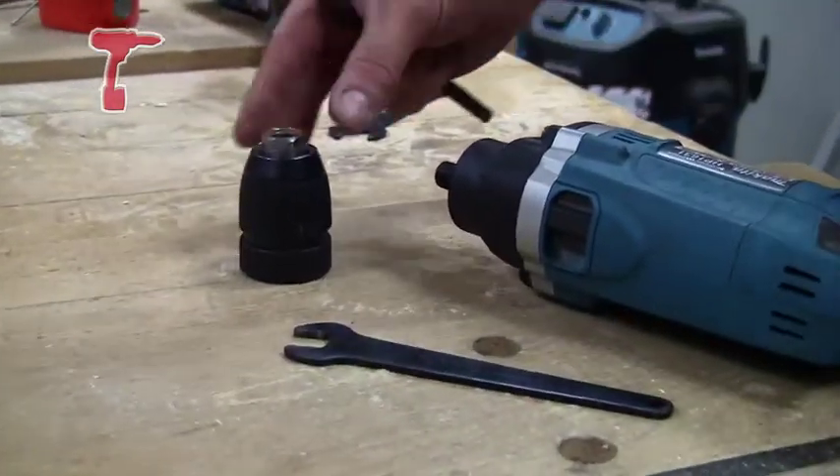Okay and there you have the chuck off.